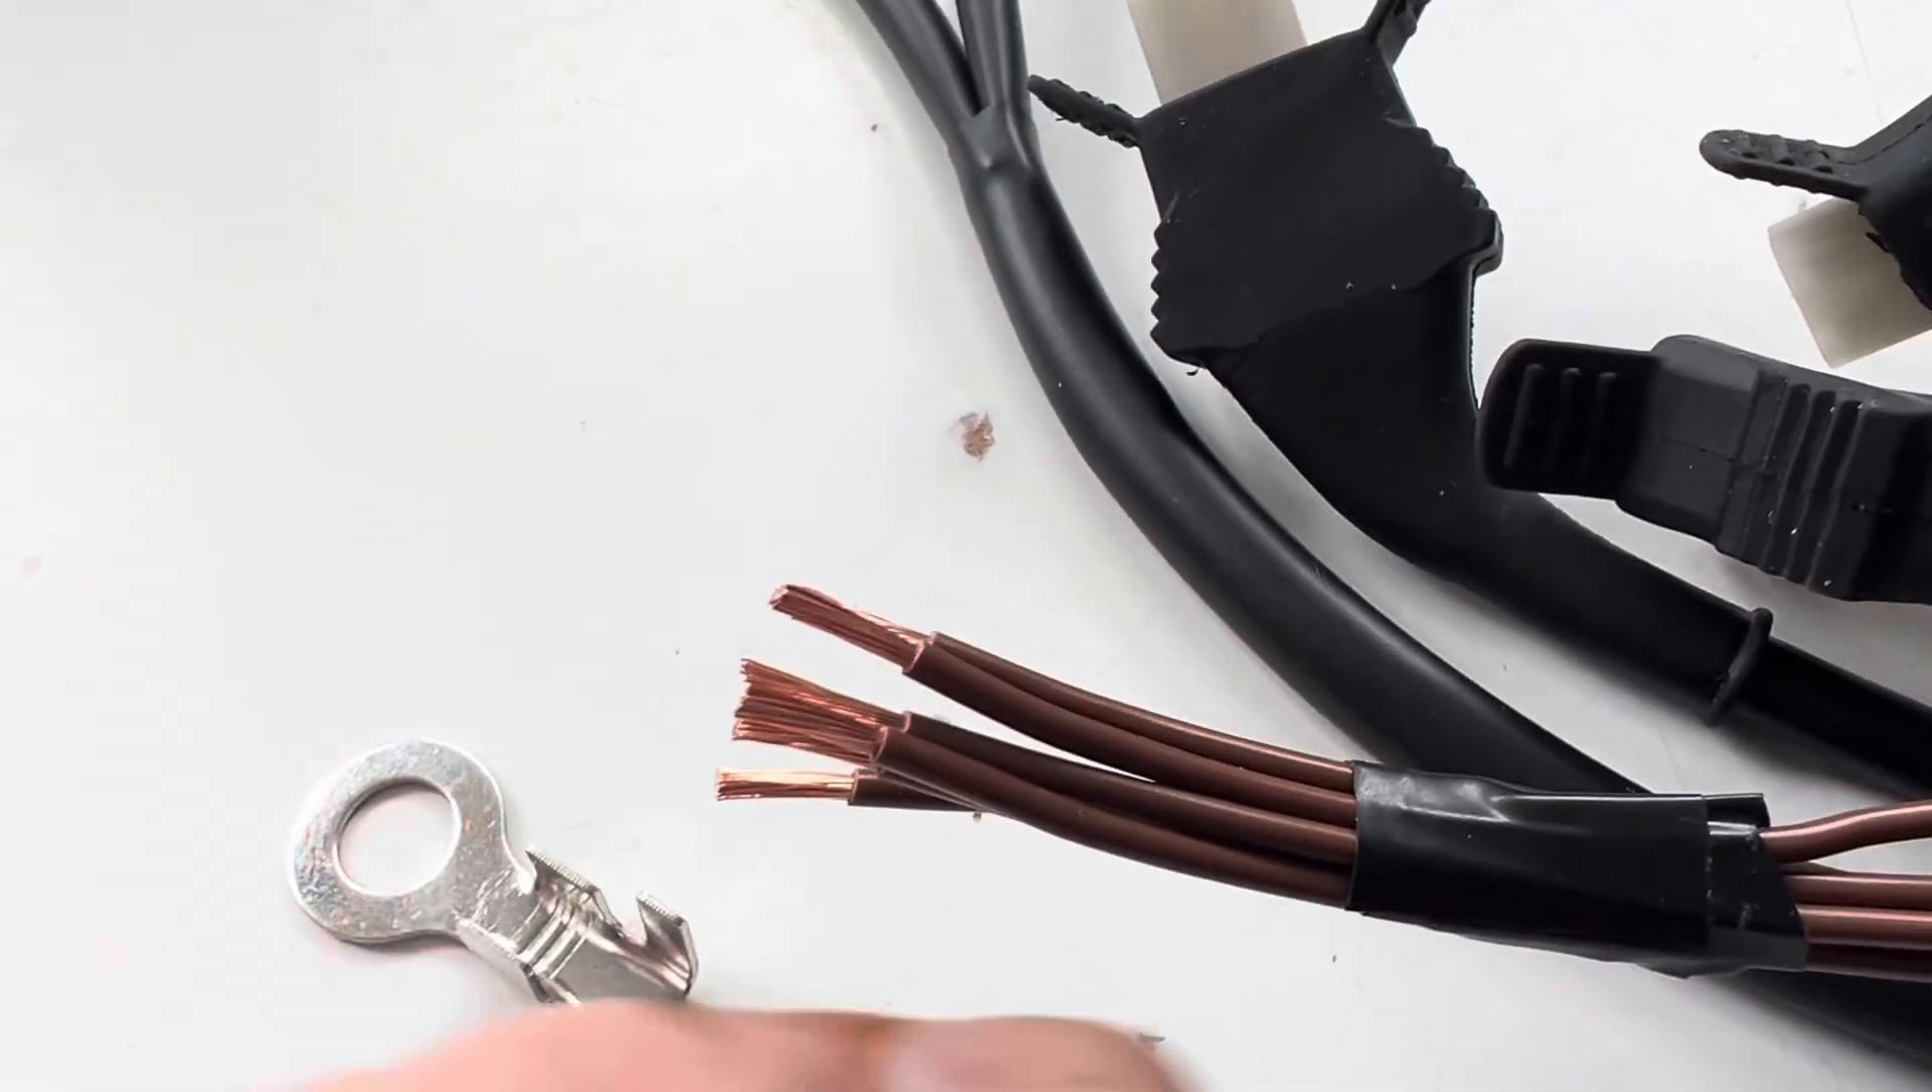The last thing we have to do is add on the earth terminal here and what i've done is i've just temporarily taped all the wires together so they can't move.